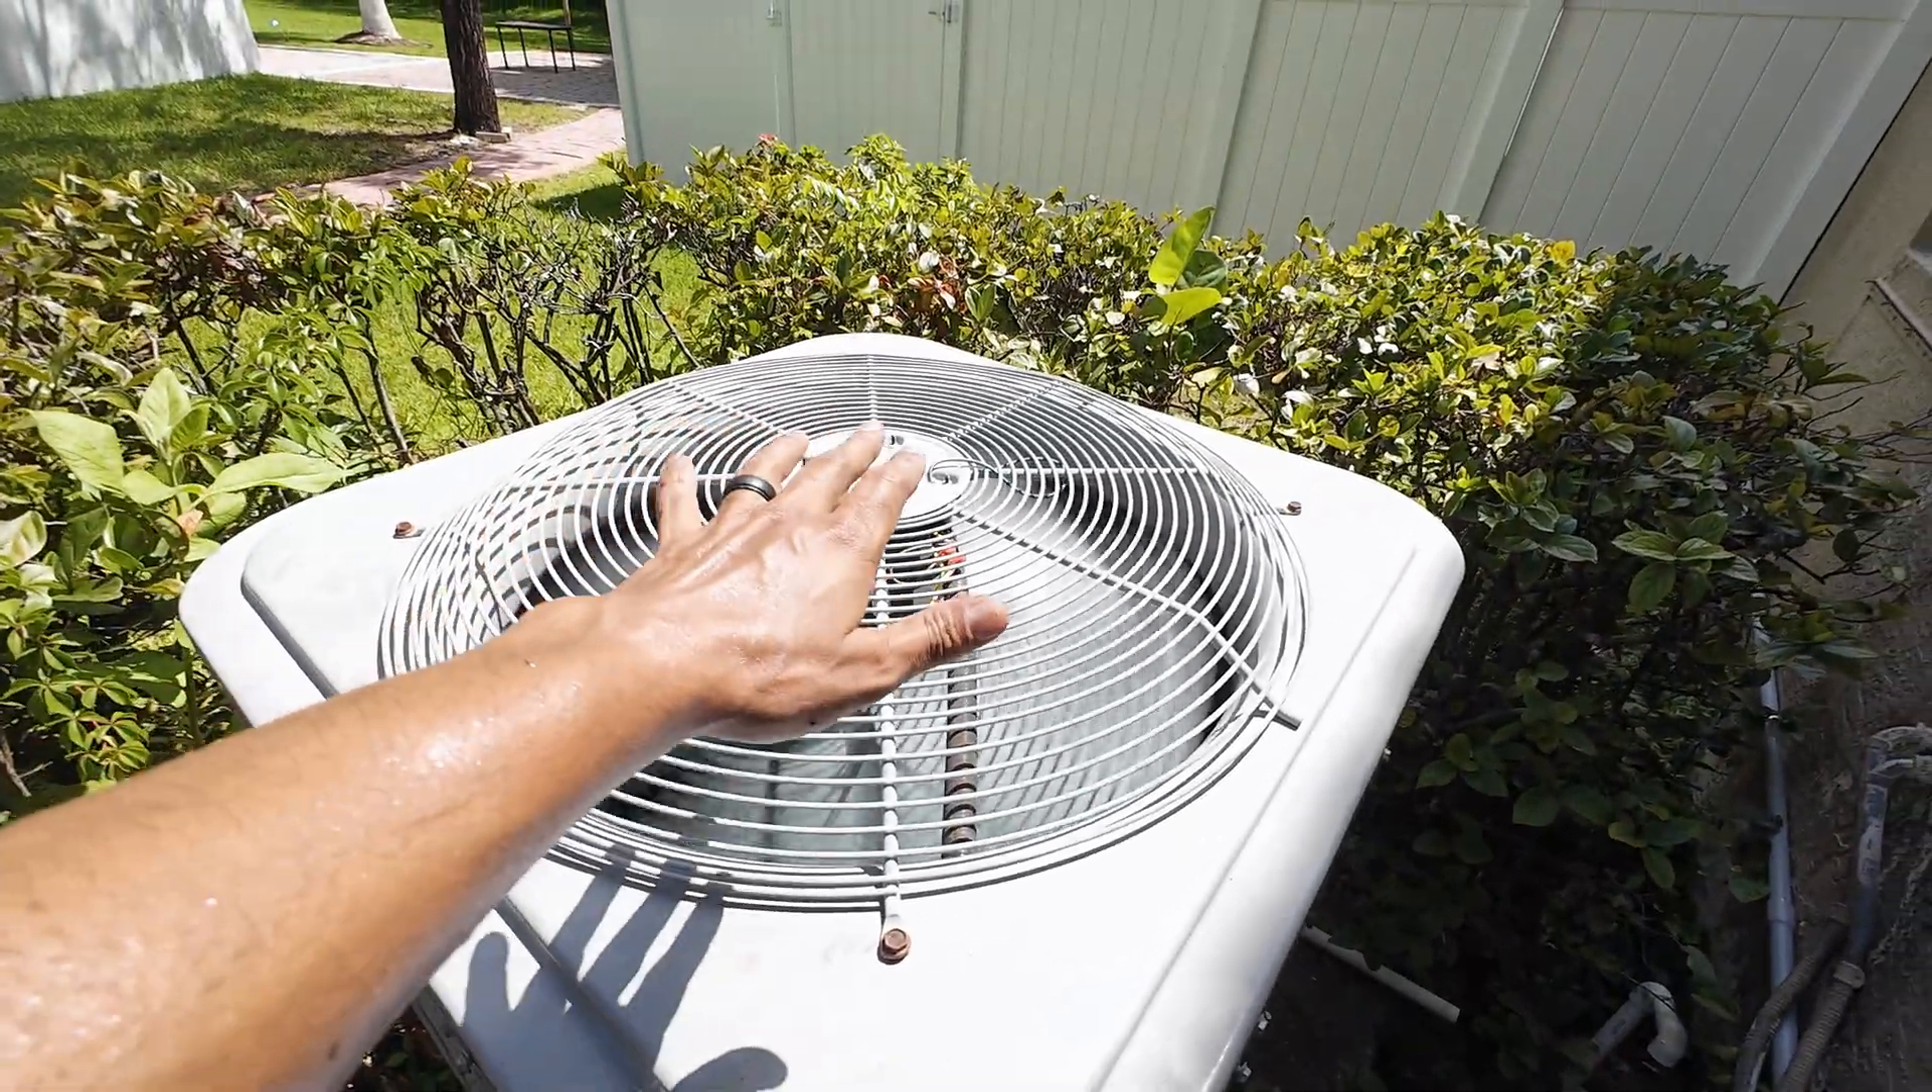You can see our cover is back on. AC unit is blowing nice and cool.